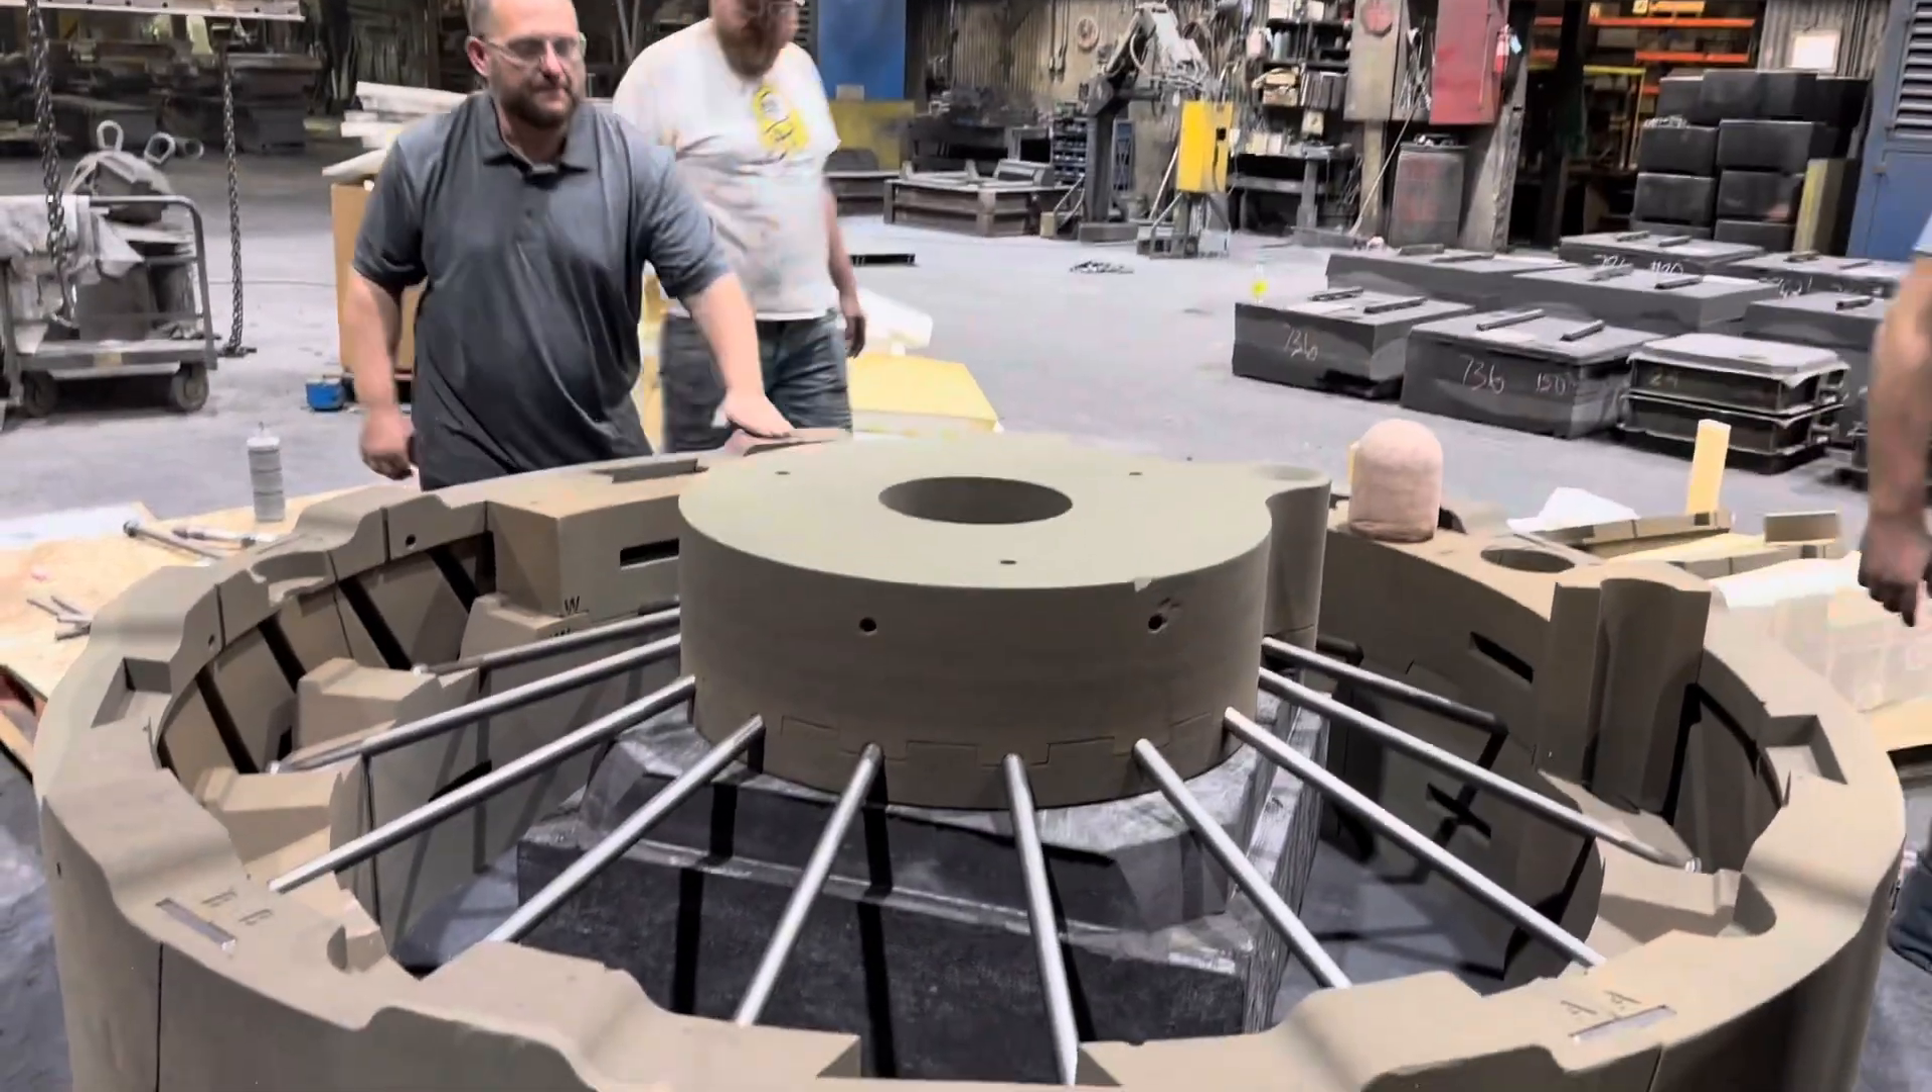The center mold is the hub. The outer mold is the actual rim of the wheel and these two molds are joined.